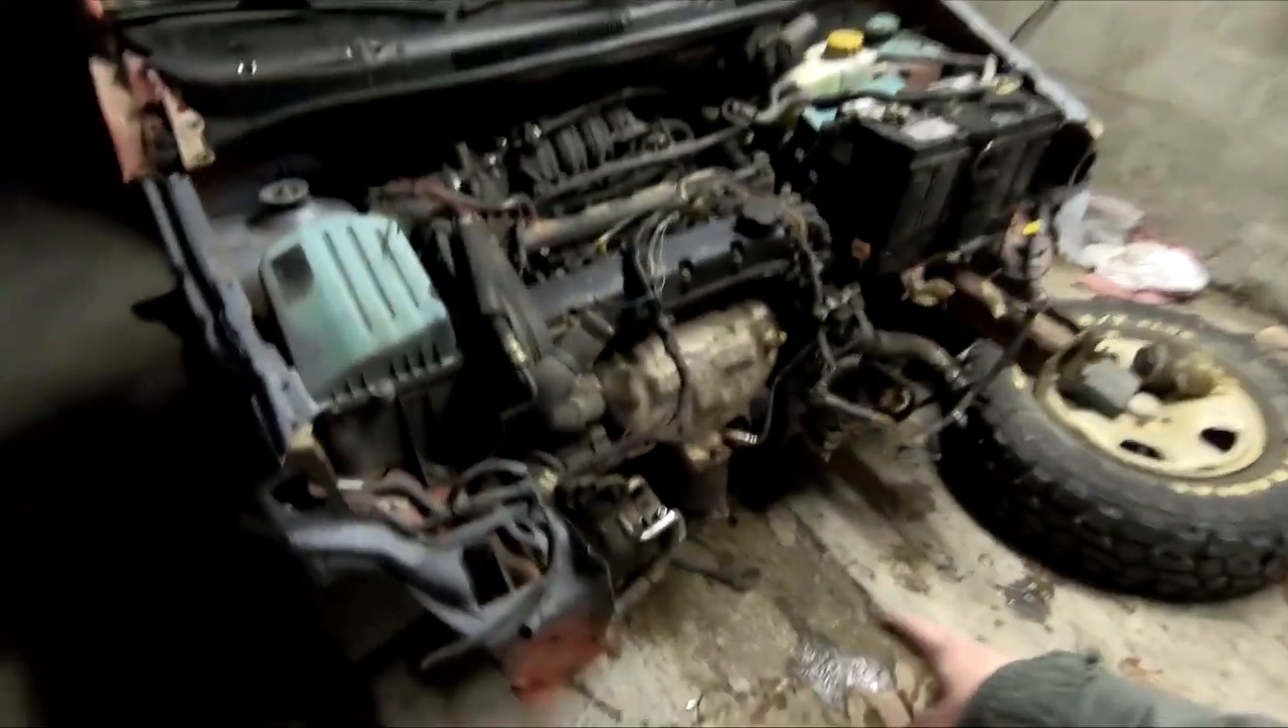Alright, so this is where we're at on the car. We've got the whole front end off.